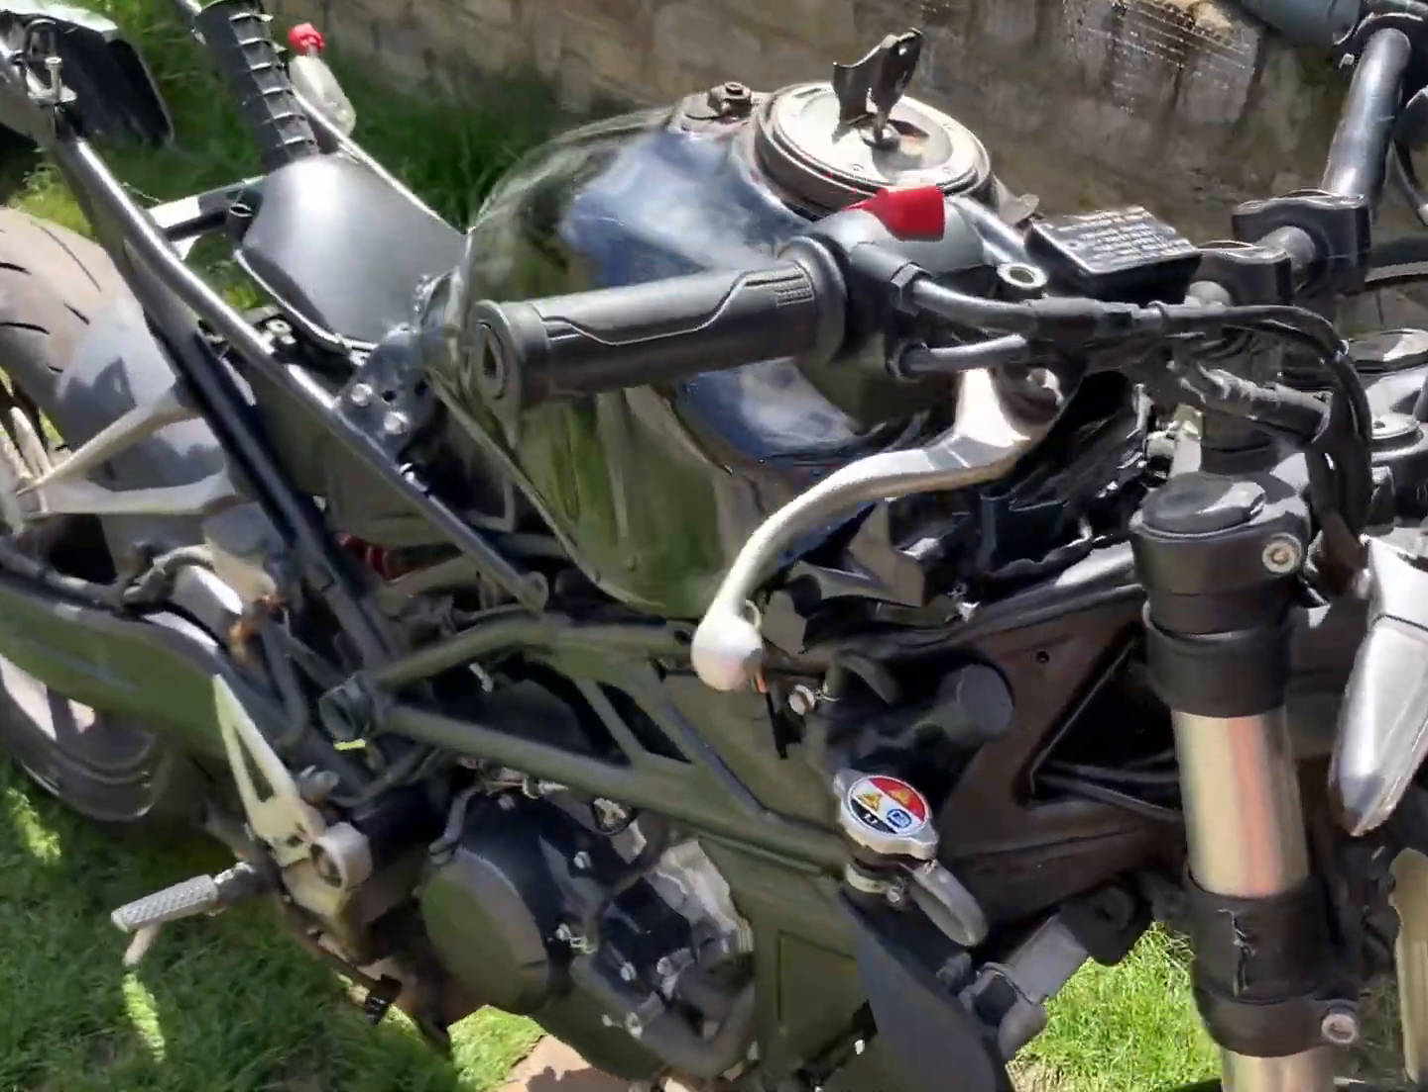So the petrol tank is now on and the next thing will be just to put these rear panels on.